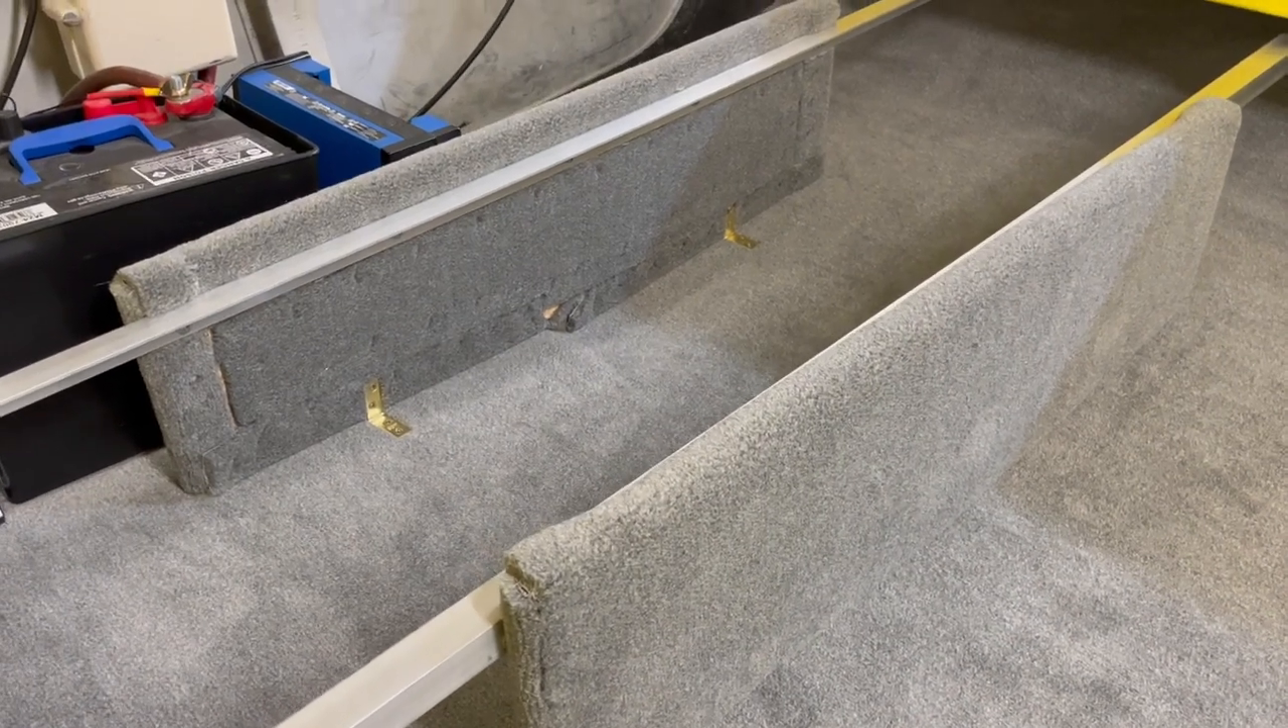Seat supports are now done and installed.